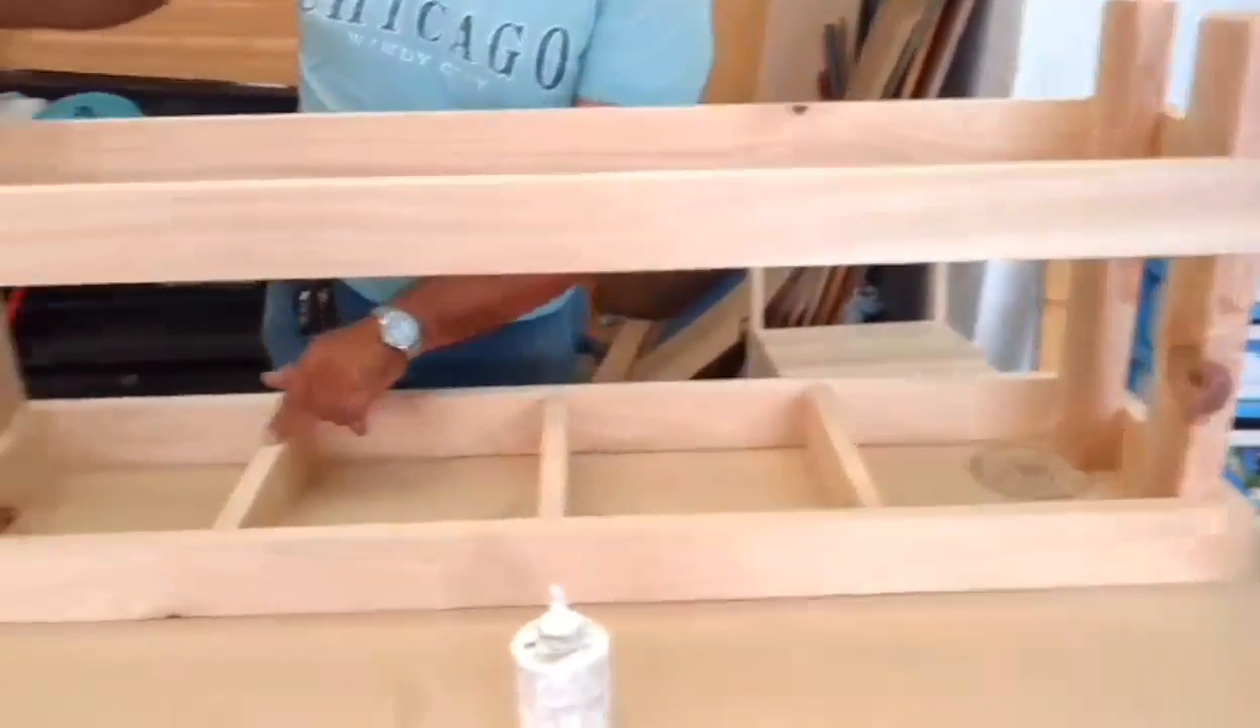Bueno ya terminamos De poner estos tres Travesaños Que son nuestros refuerzos.